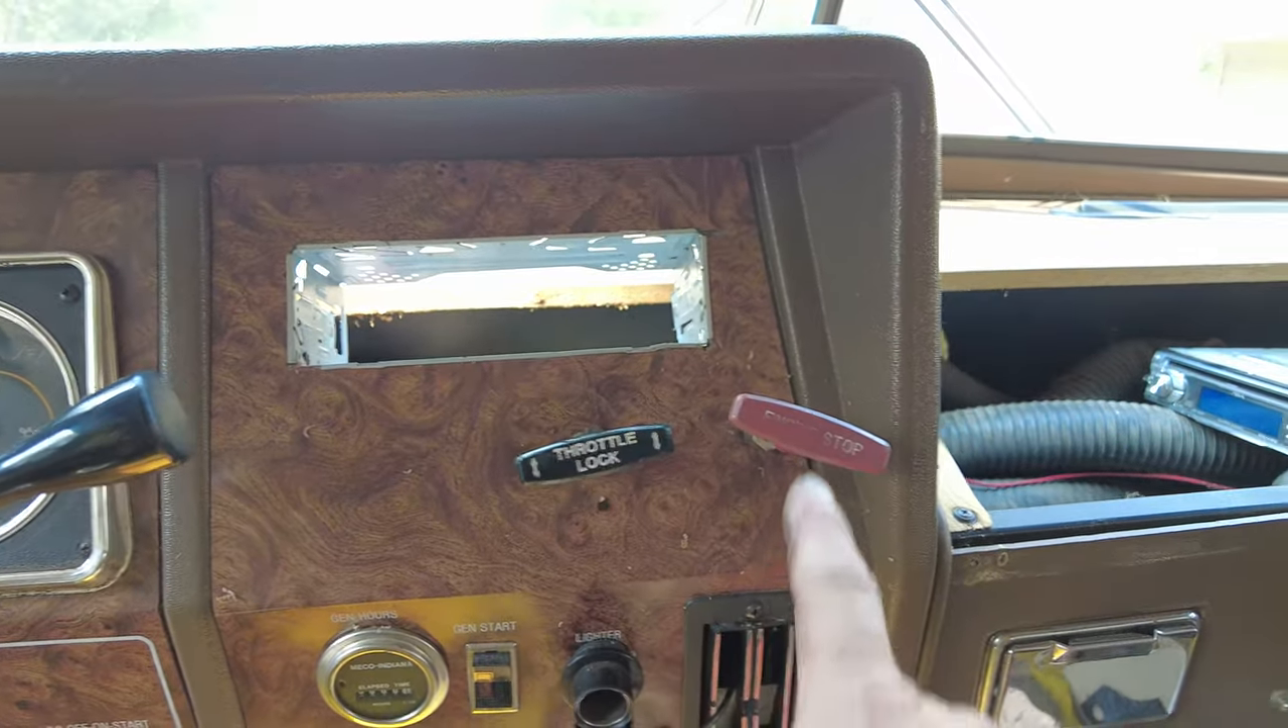And I also got the engine stop knob installed.